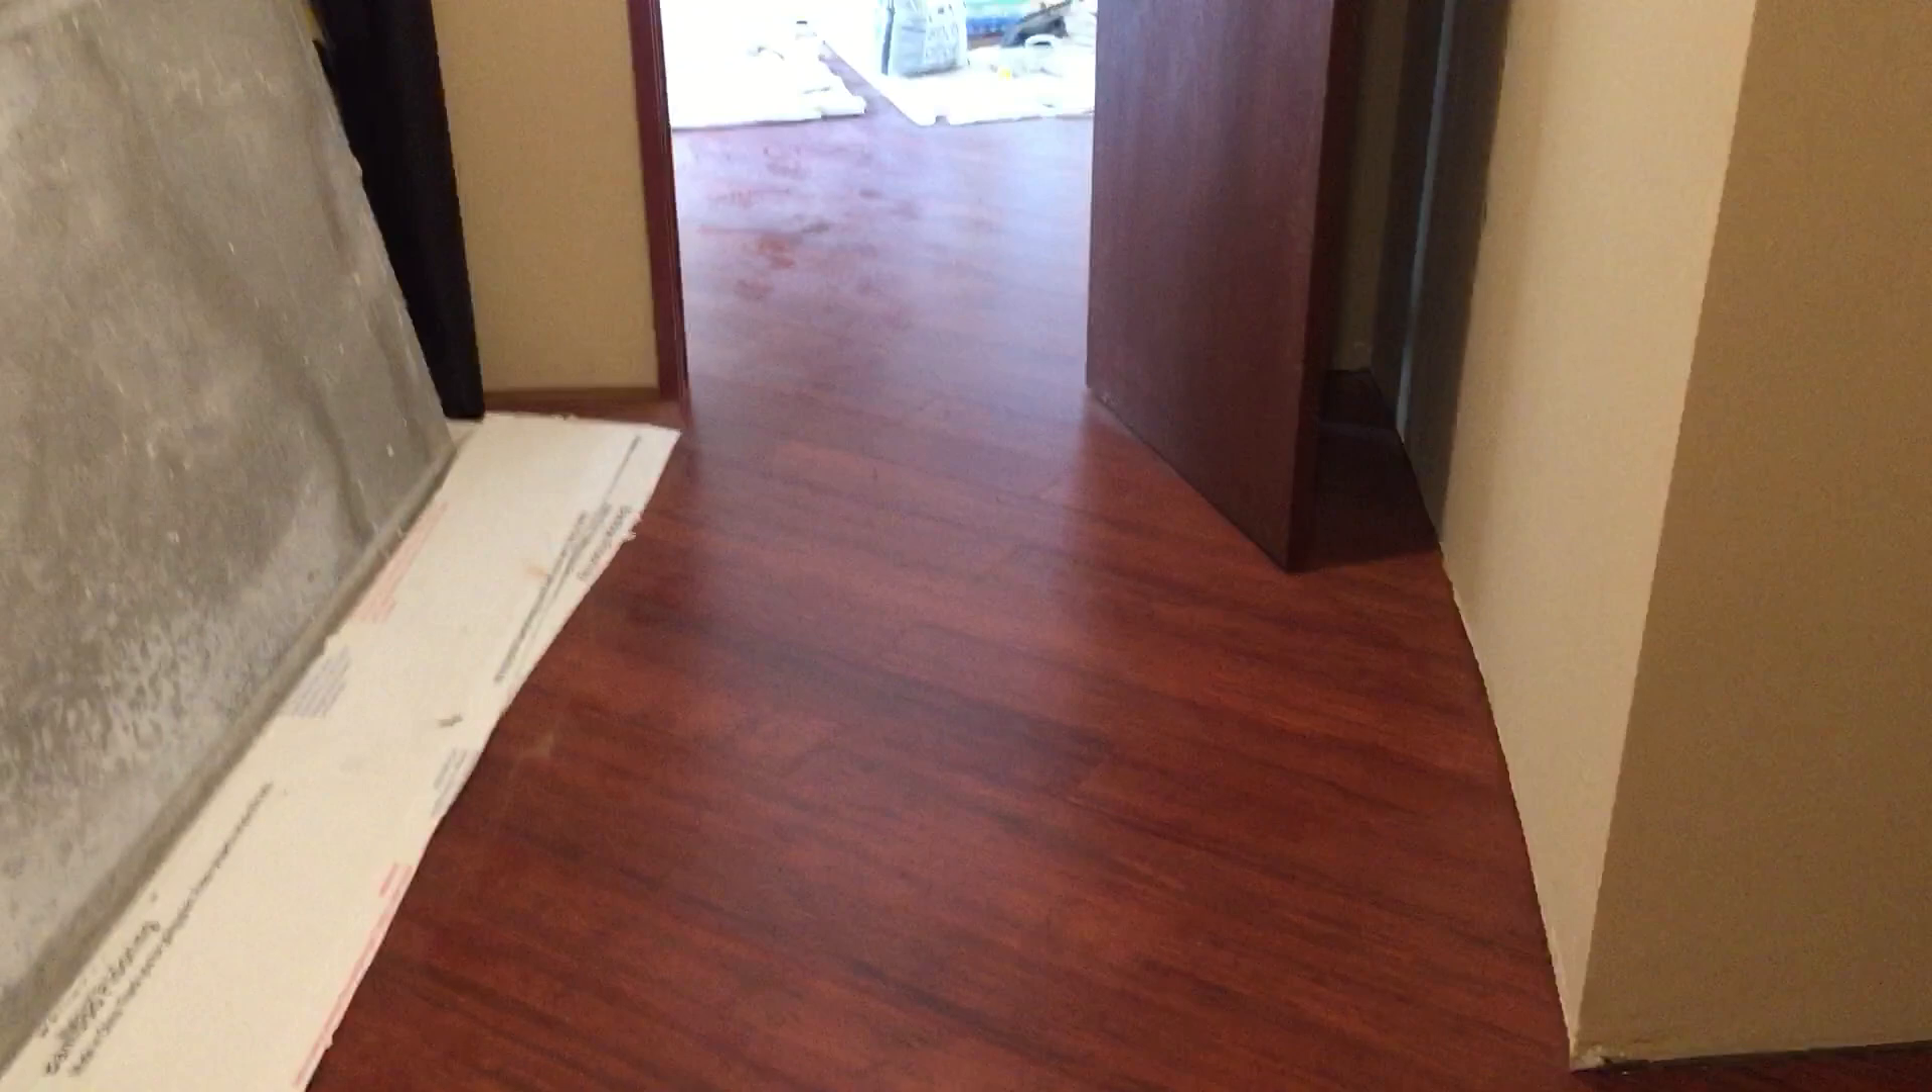As you can see, it turned out fantastic. Still needs the baseboard trim installed and everything like that, but by and large this closet, this room is almost done.